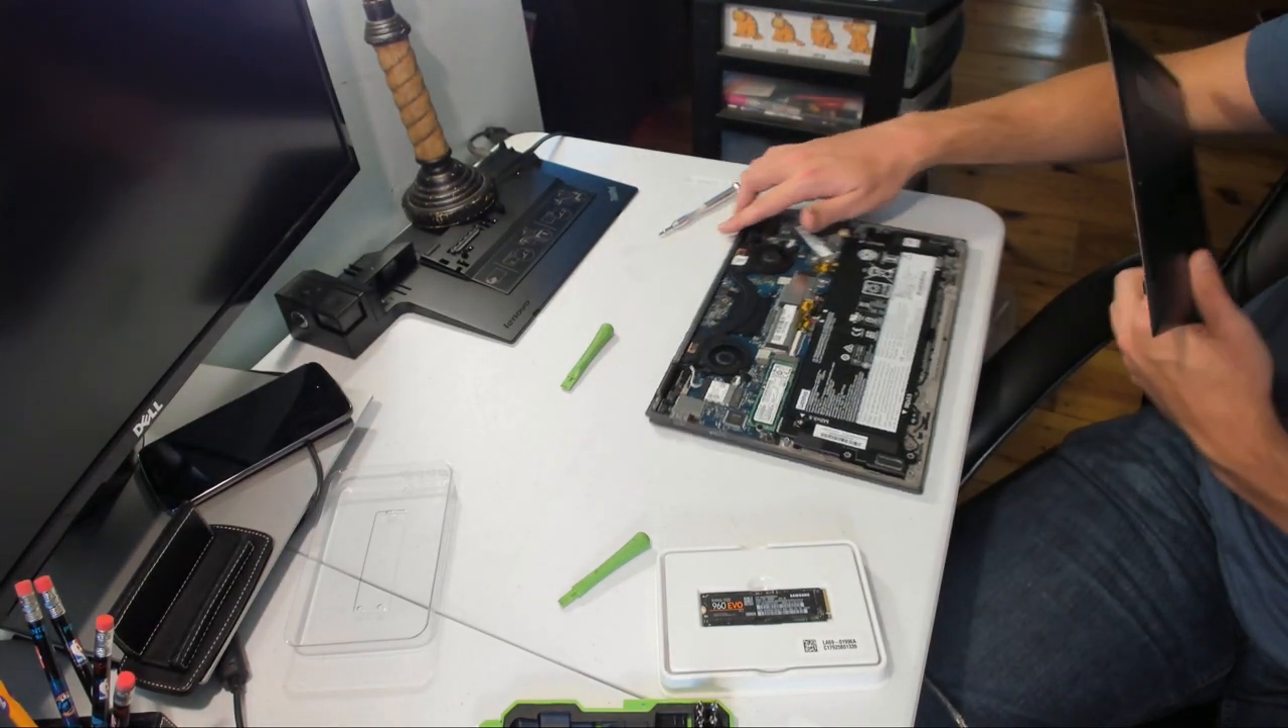But yeah, so we've got the top off.